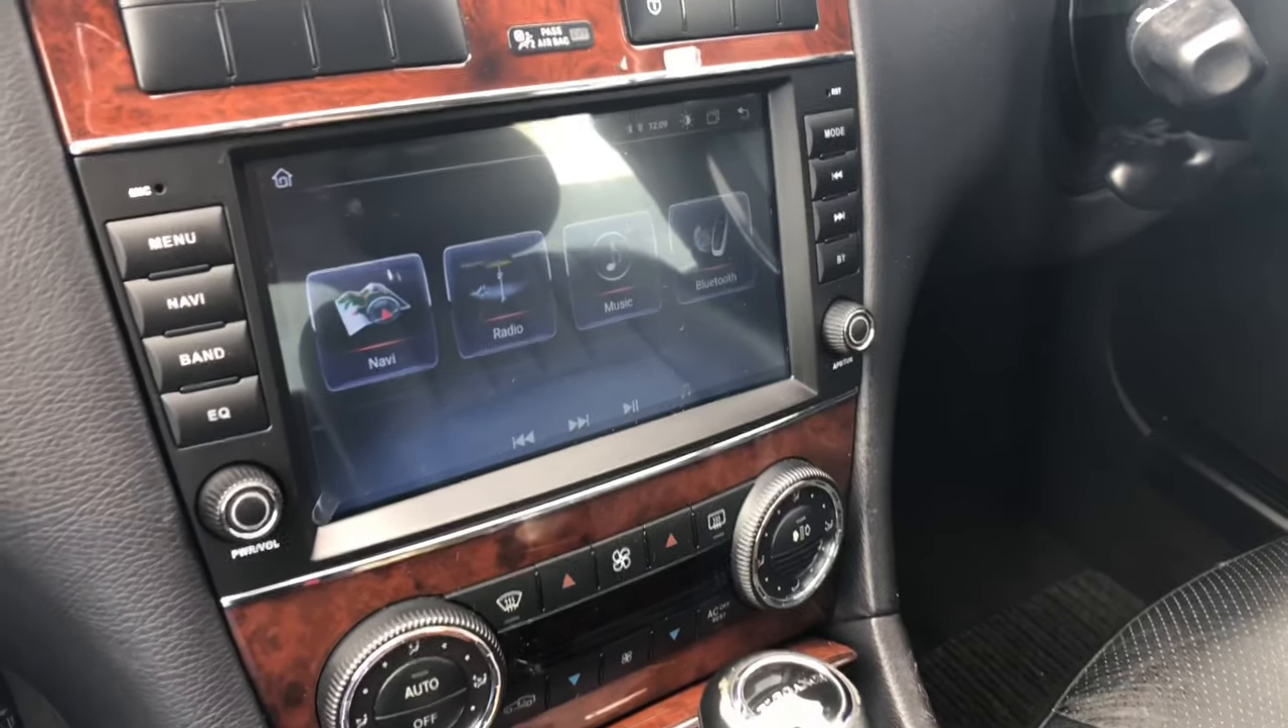I finished installing this Android head unit last night.